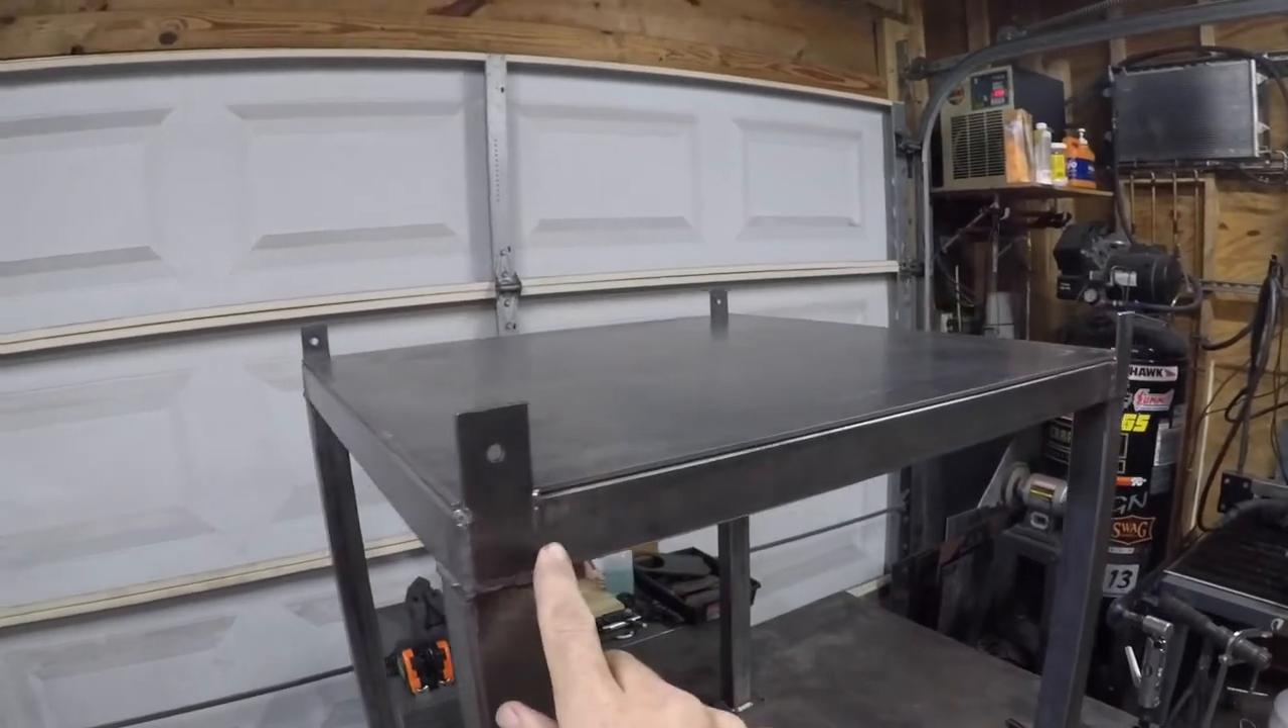The welding is all finished I got those little tabs welded onto the four corners so this will be like the front or the back whatever and then the sides will screw into the side walls of the oven.